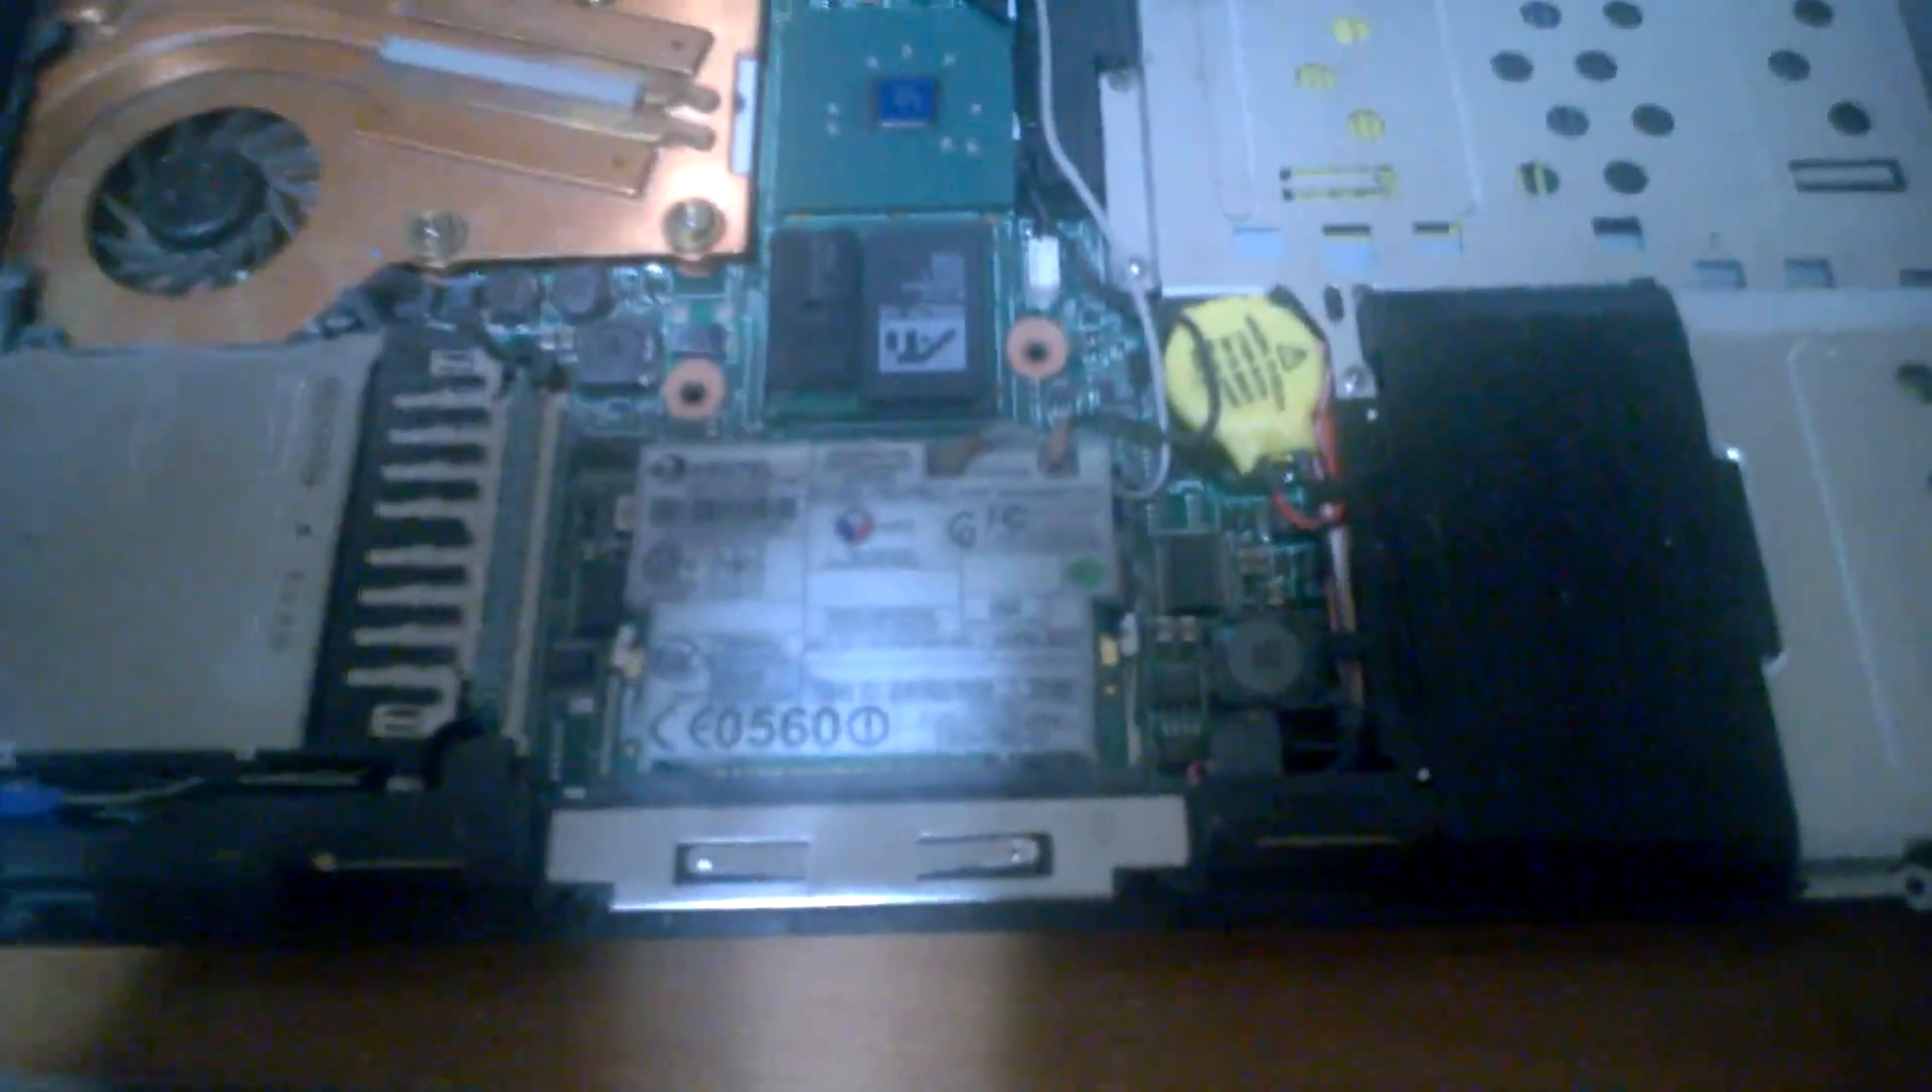So now you can see we have access to our Wi-Fi card here.